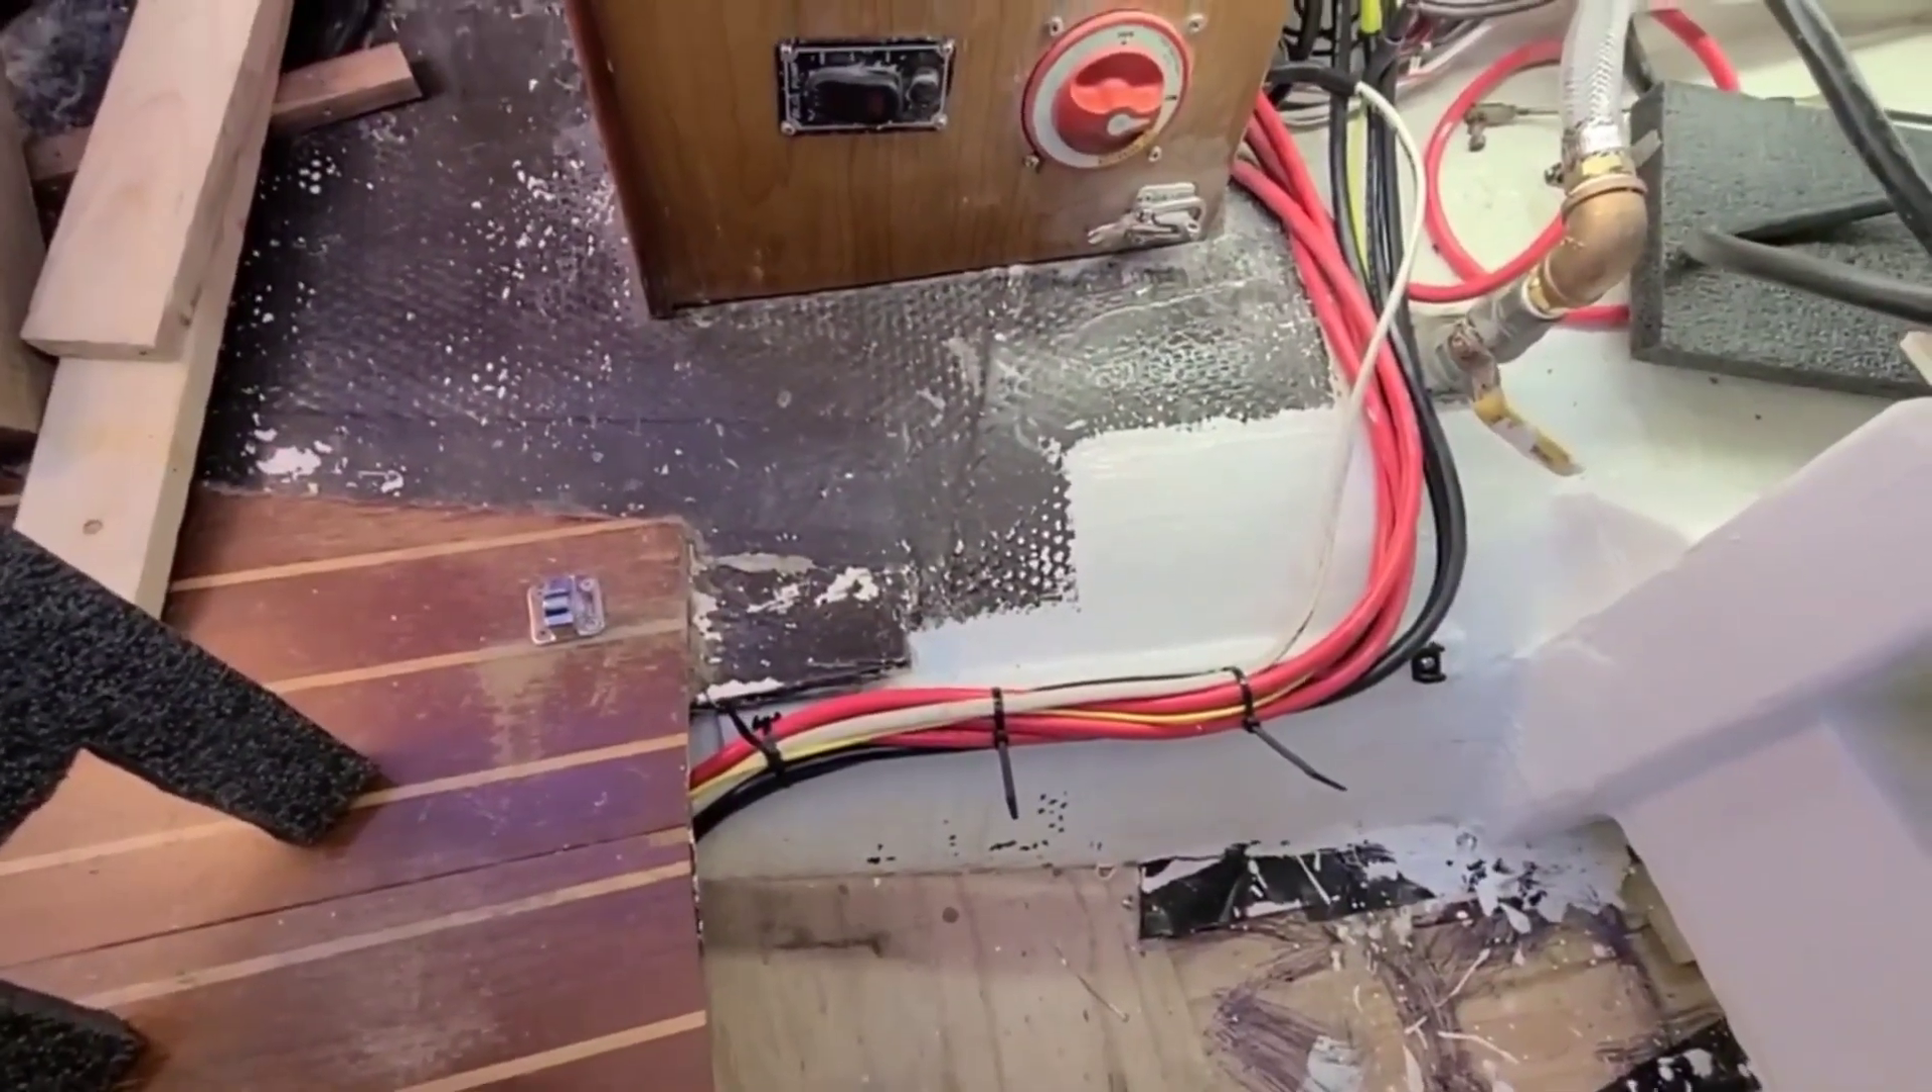I temporarily zip tied those cables but I haven't decided how exactly I will run it through.